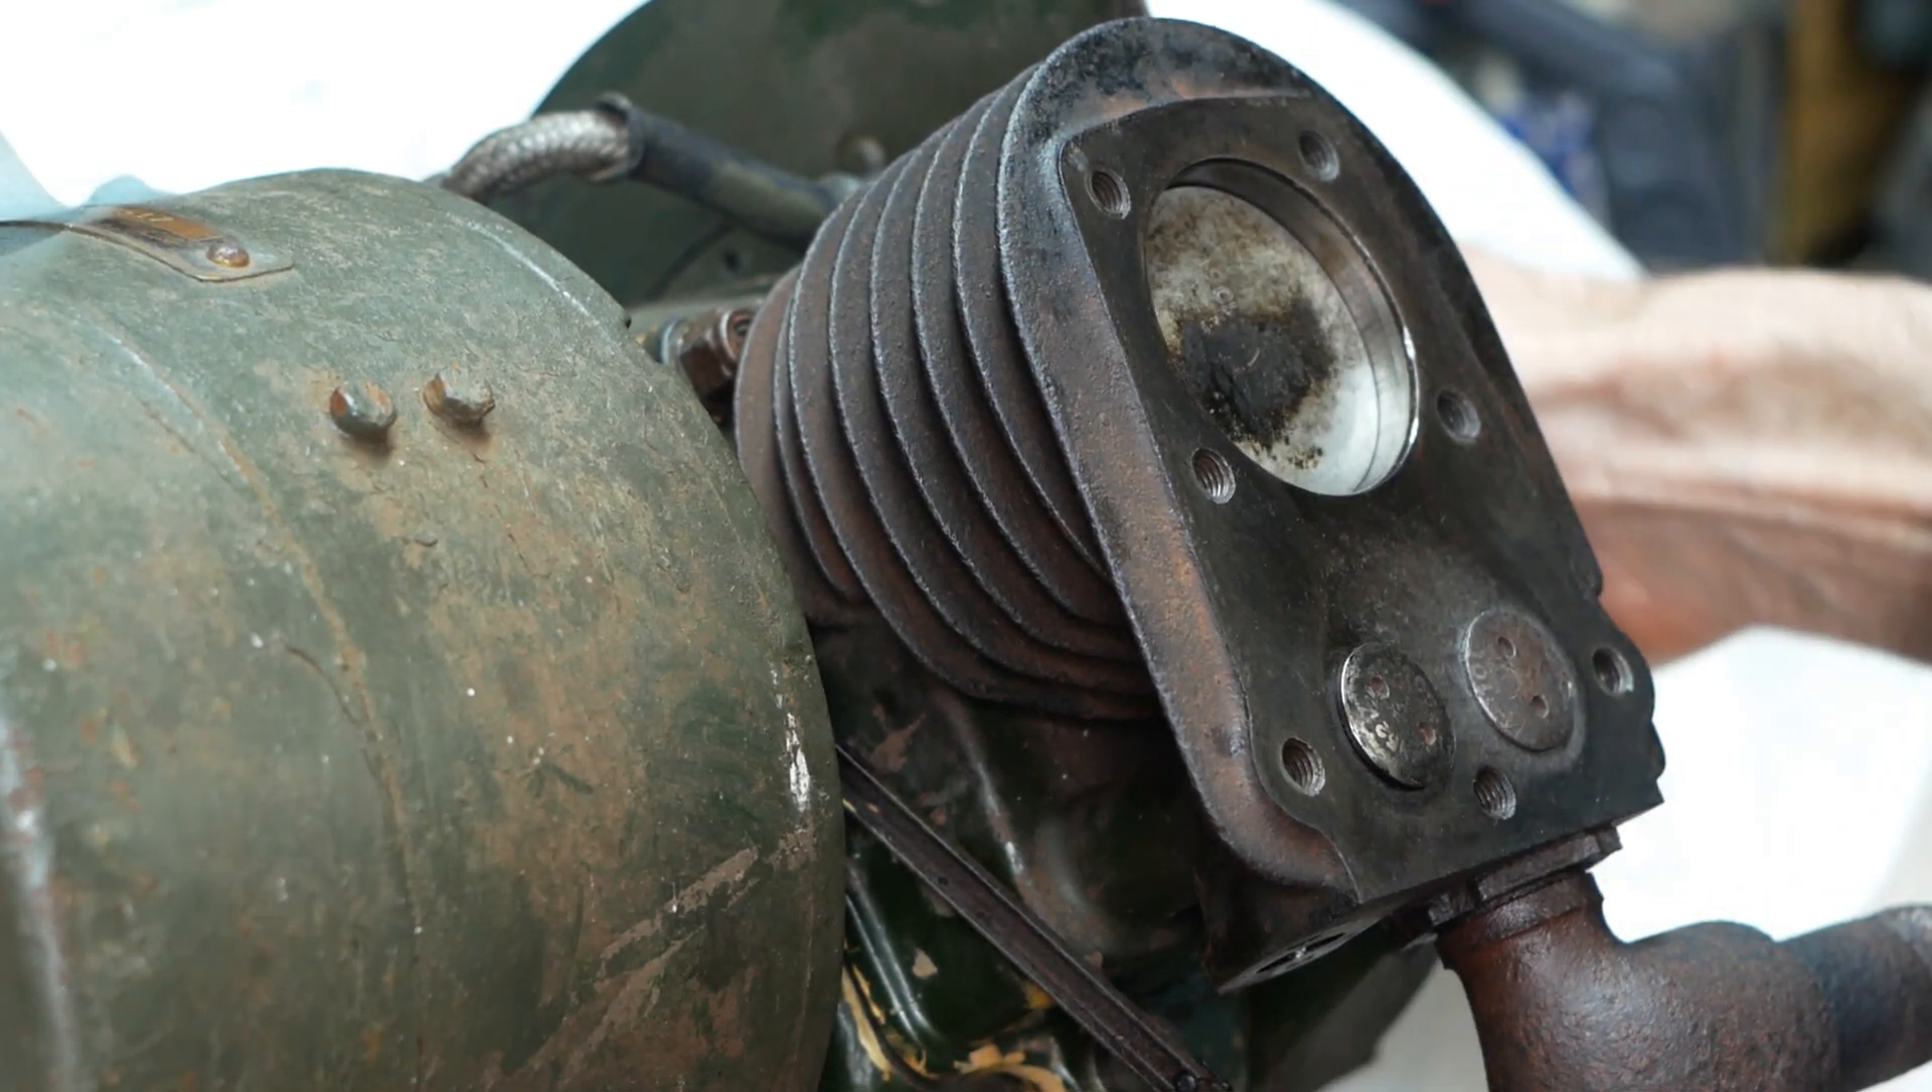I didn't film the reinstallation of the cylinder, but here it is back in place, with everything working as it should do.